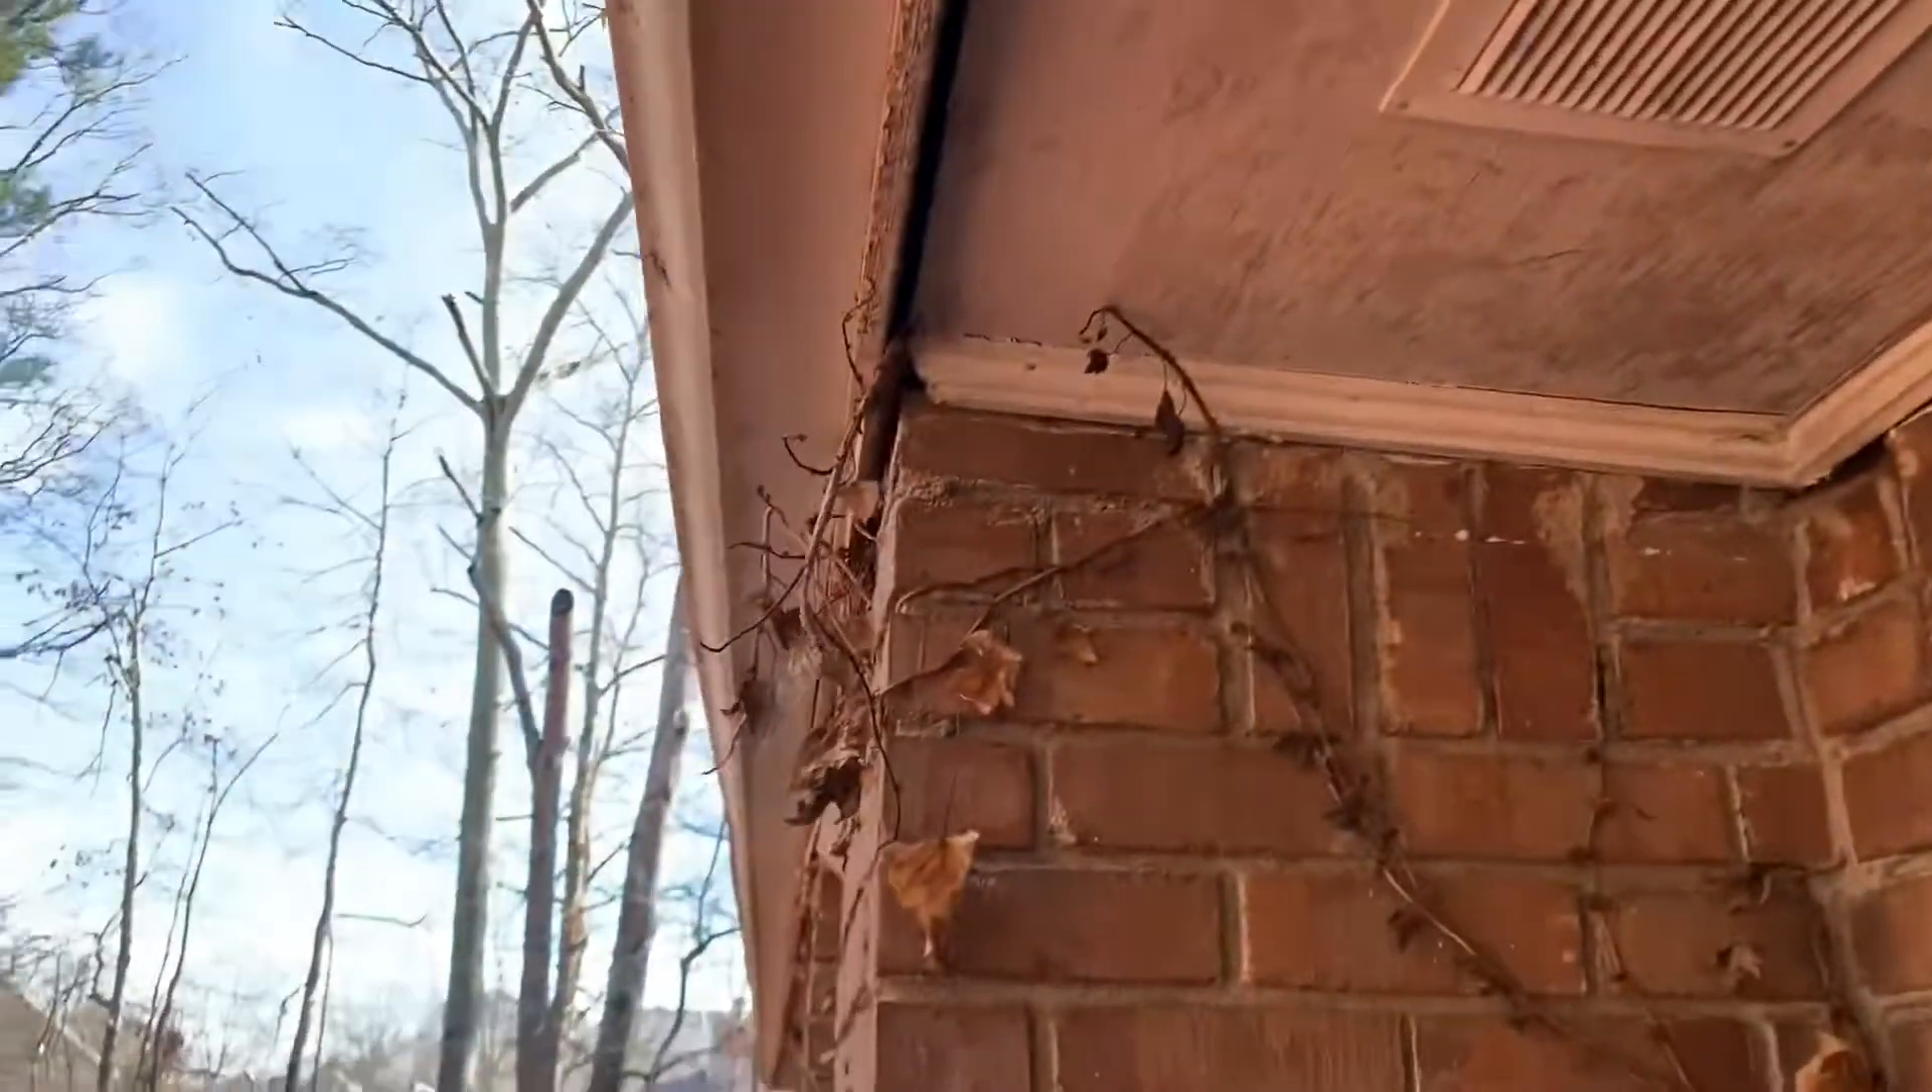You can see how much the wall has pulled away from the trim board all the way down to here and you can see that gap with my finger all the way at the top.